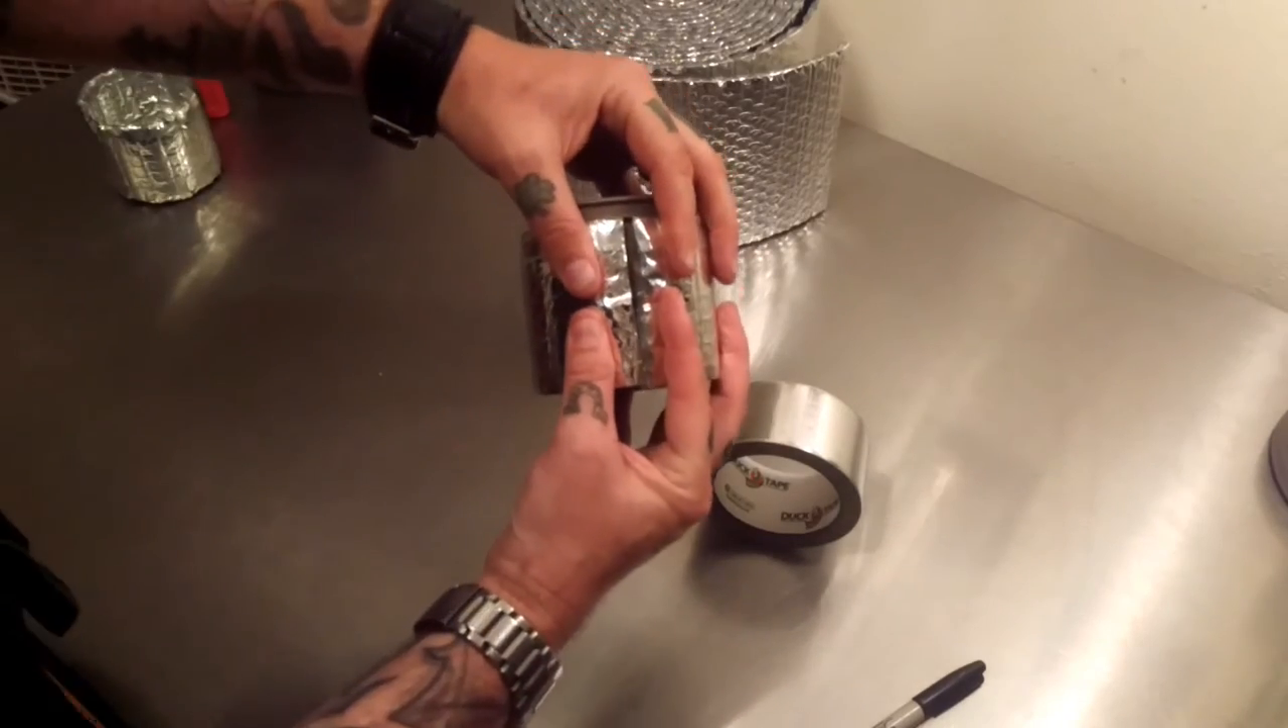You see there's that little gap right there.